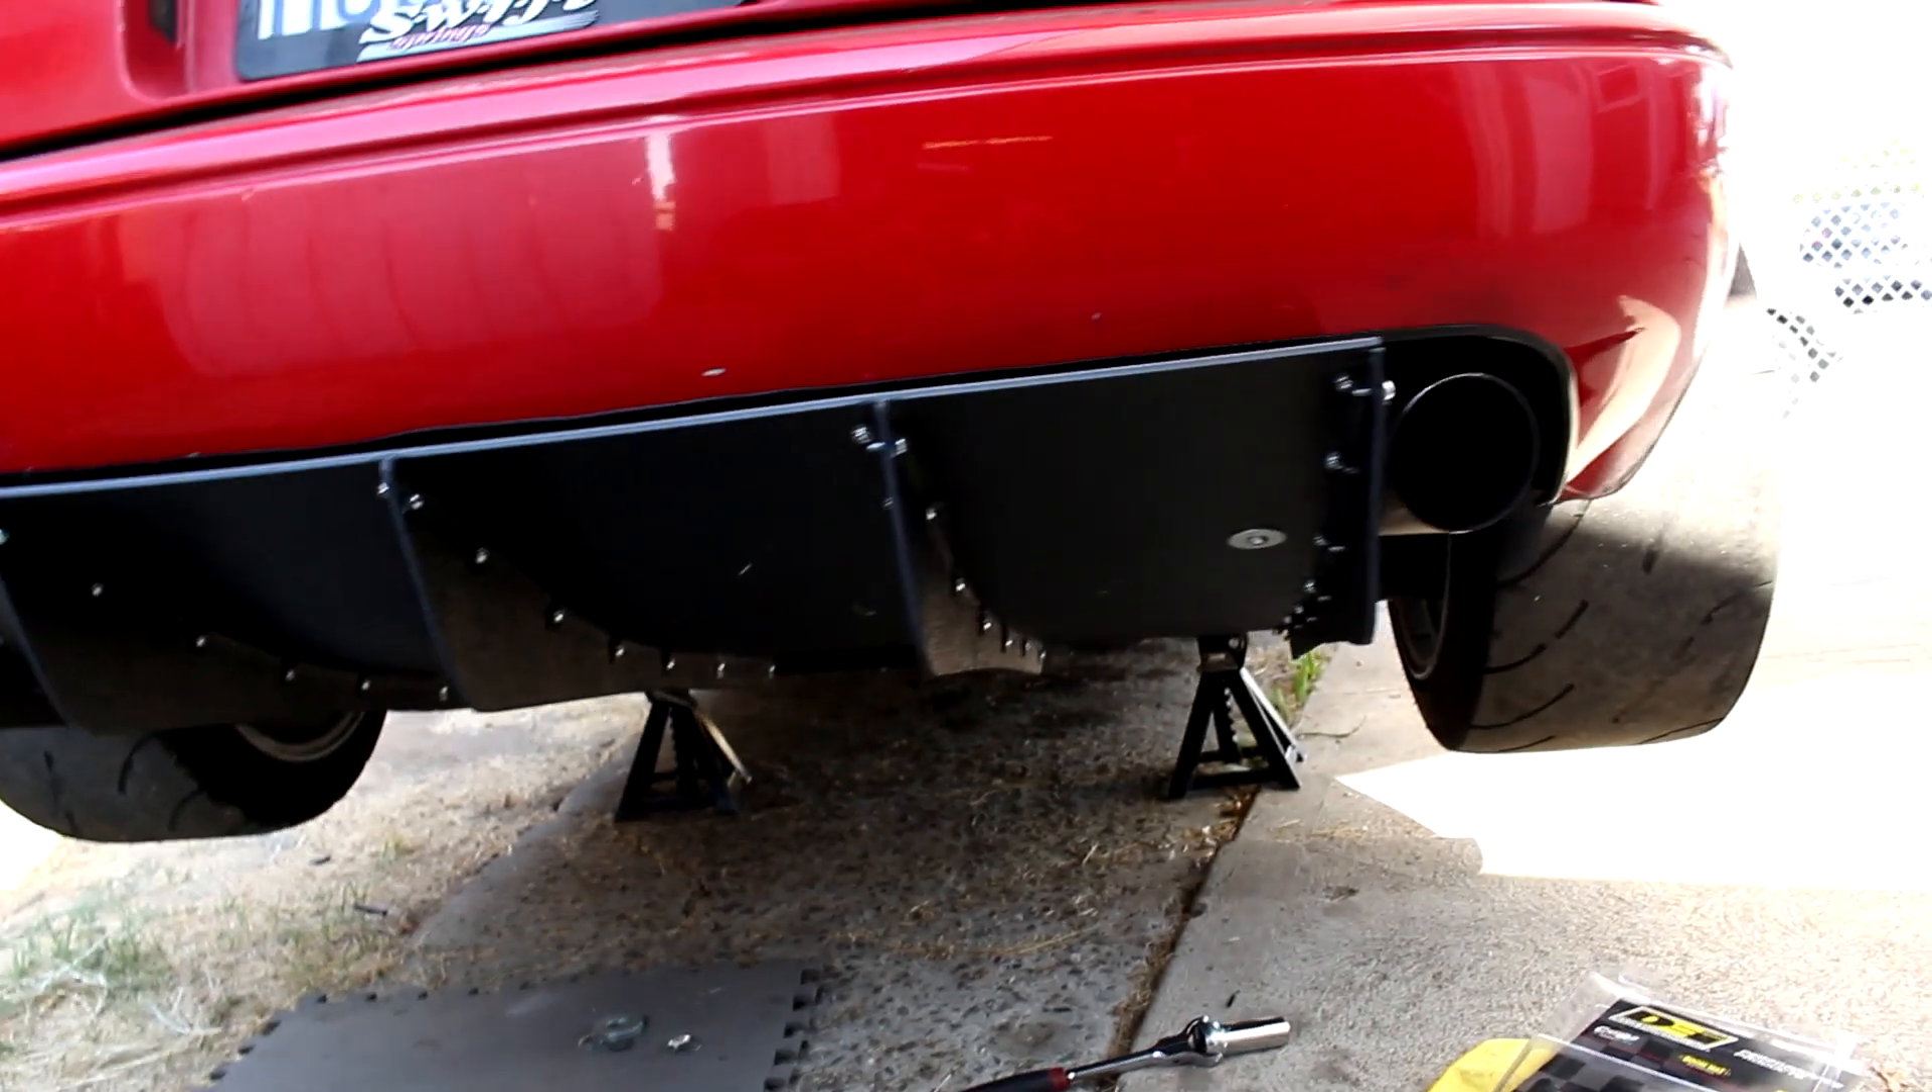I can just push this diffuser all the way up to the bumper.